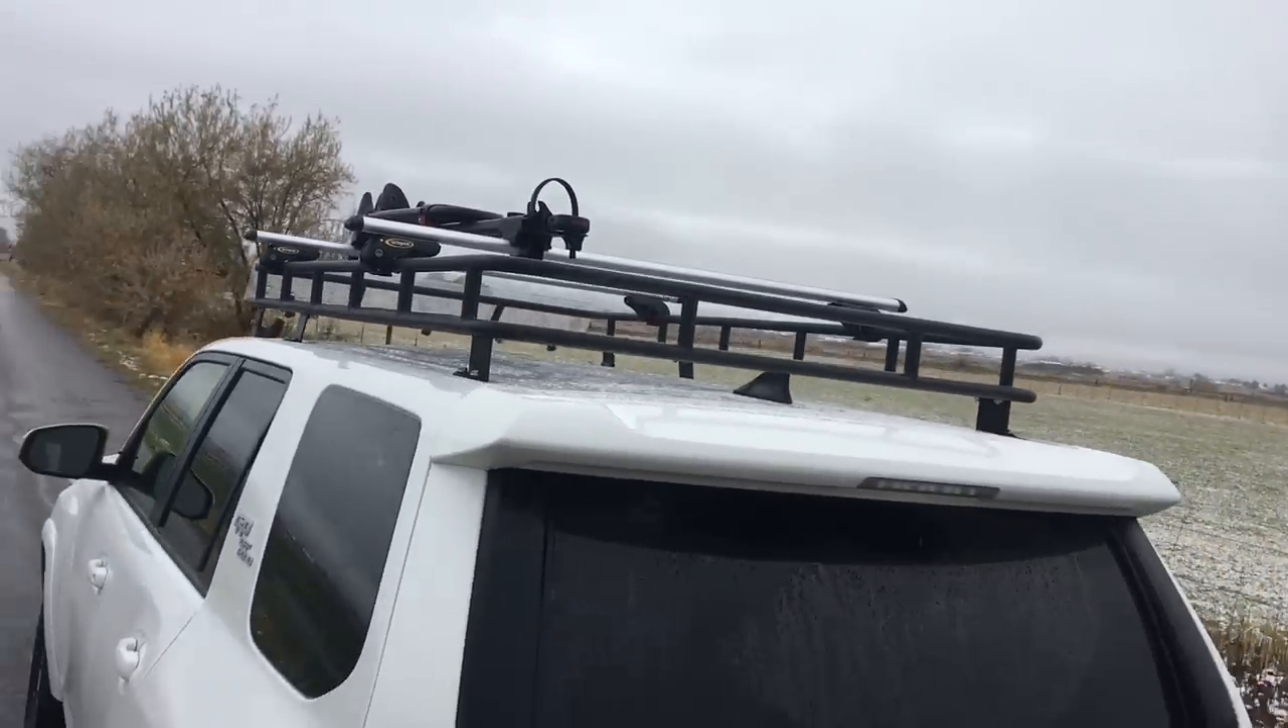Roof rack is completely done.